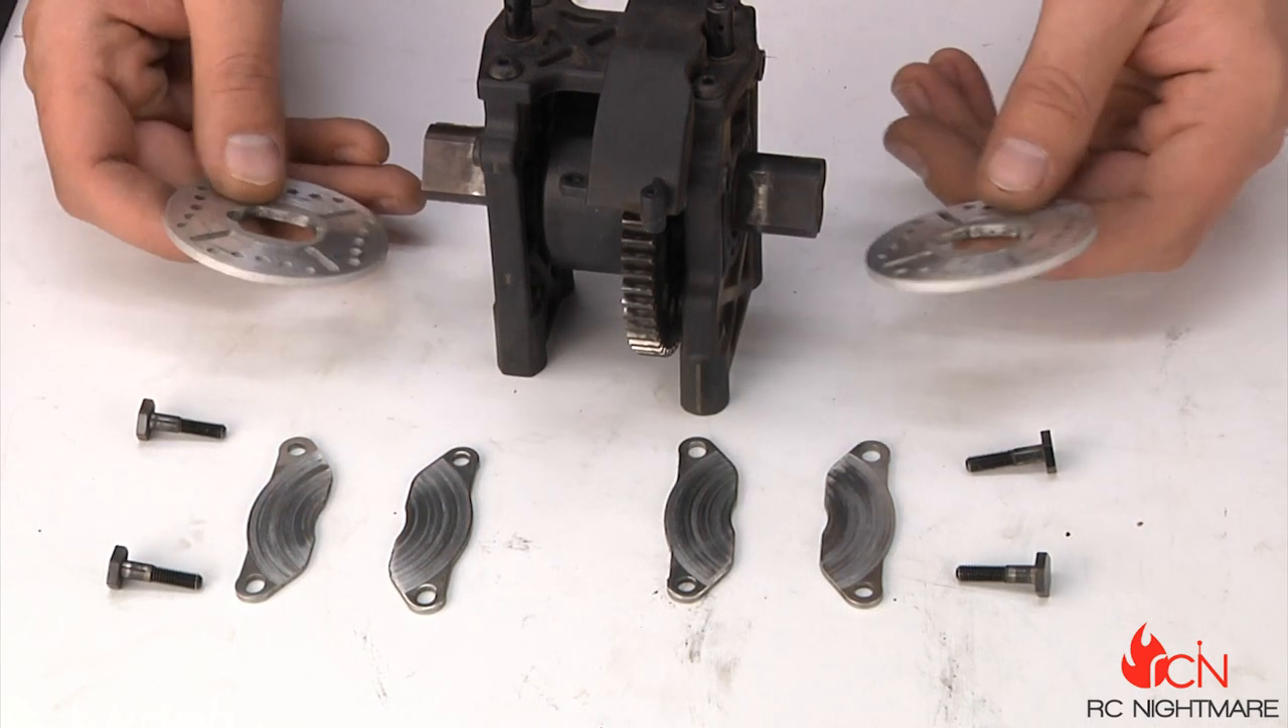Okay I've removed my brake pad pins and pads and now we can just slide the old rotors off.